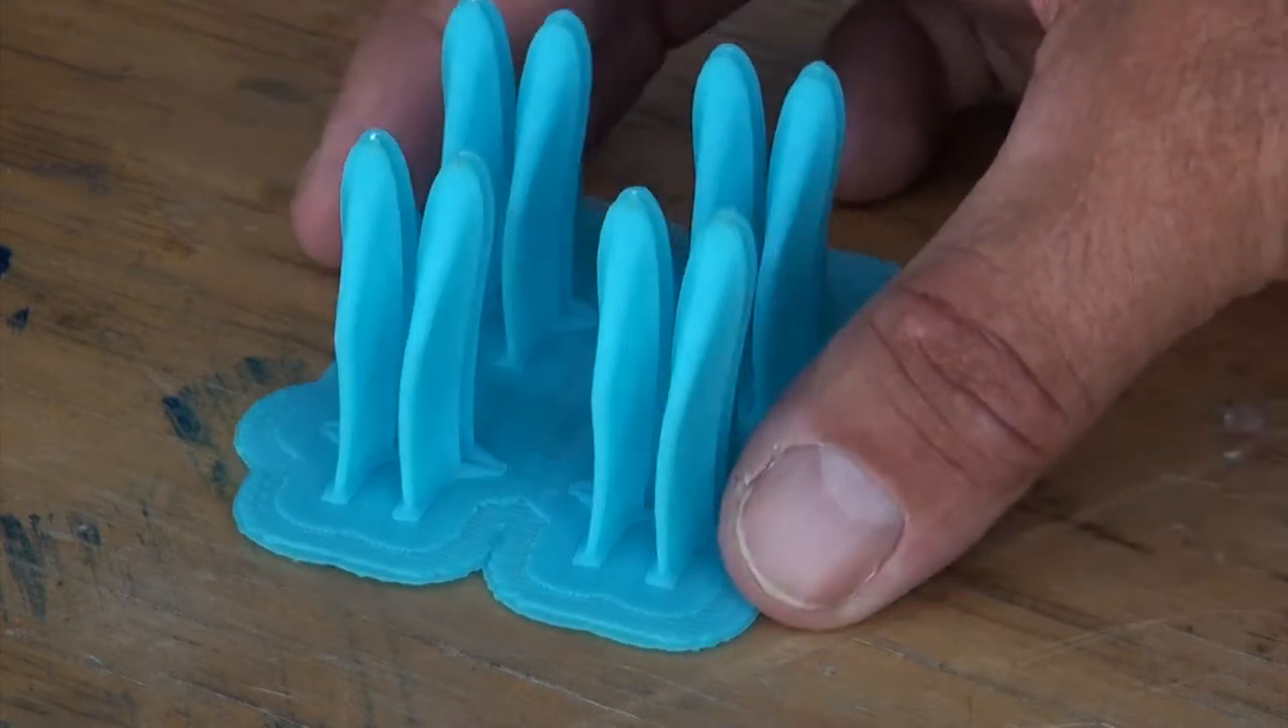Once we've removed the Vortex Generators from the 3D printer, they are still attached to the raft and the base material.